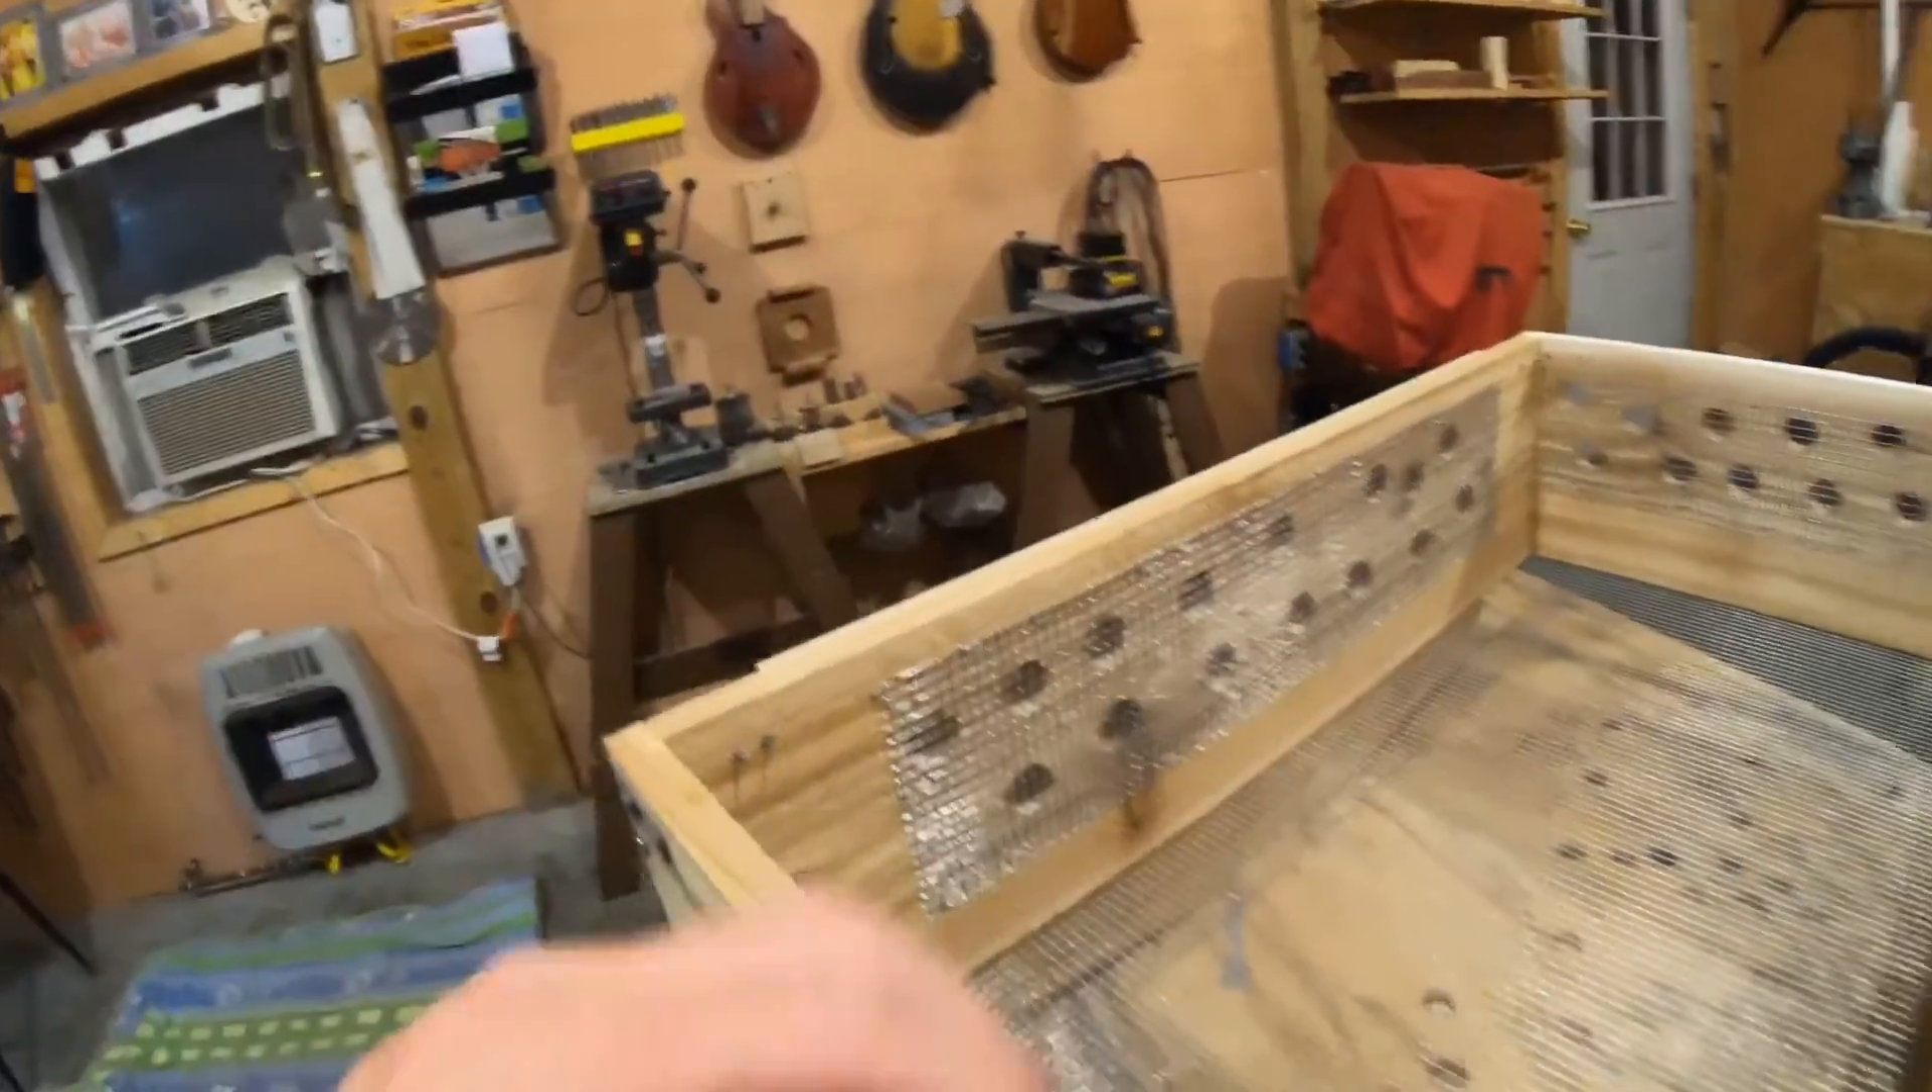Okay we got all of our screen stapled on all the way around covering up our holes.